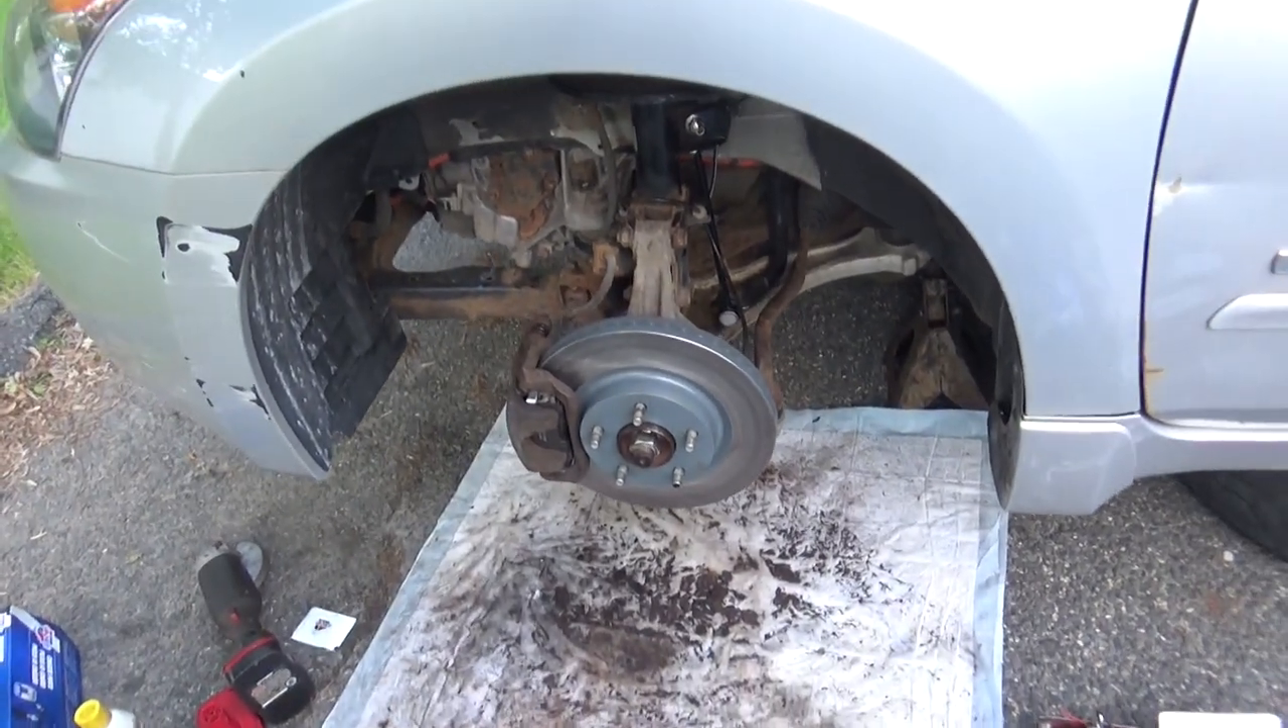Now all we gotta do is just put the wheel back on.